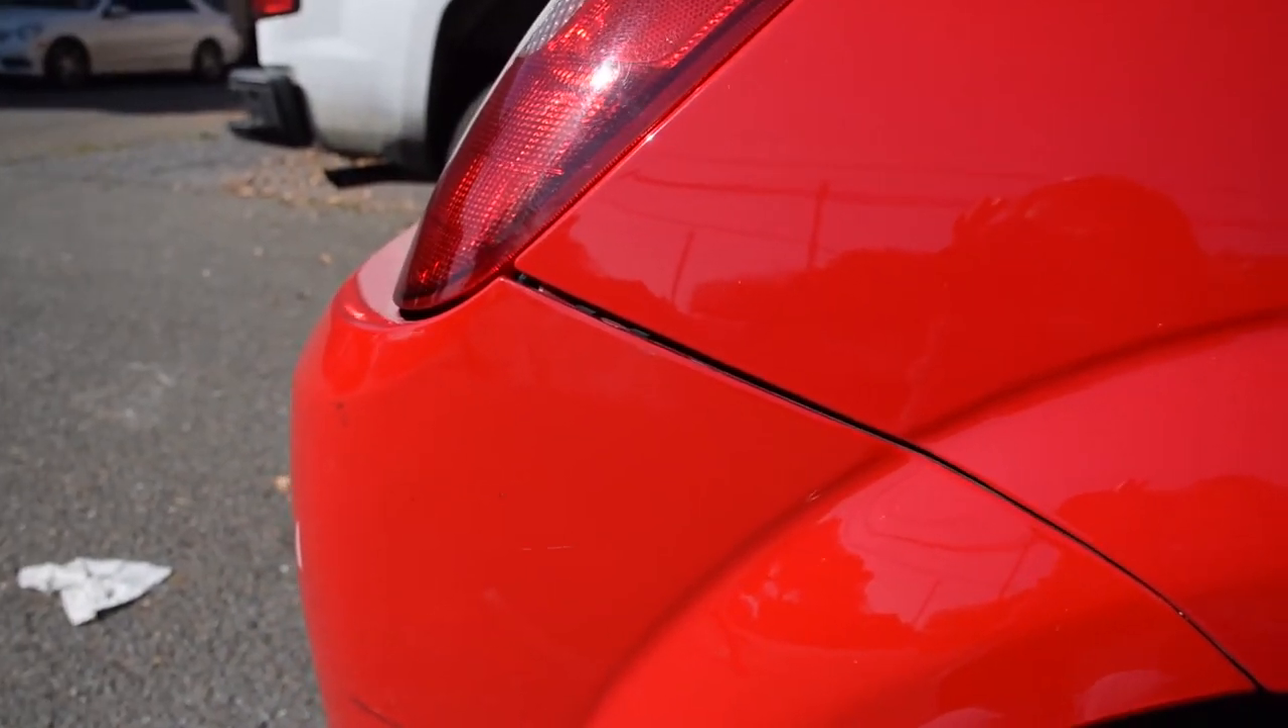So you can see here there is a gap between the quarter panel and the rear bumper.